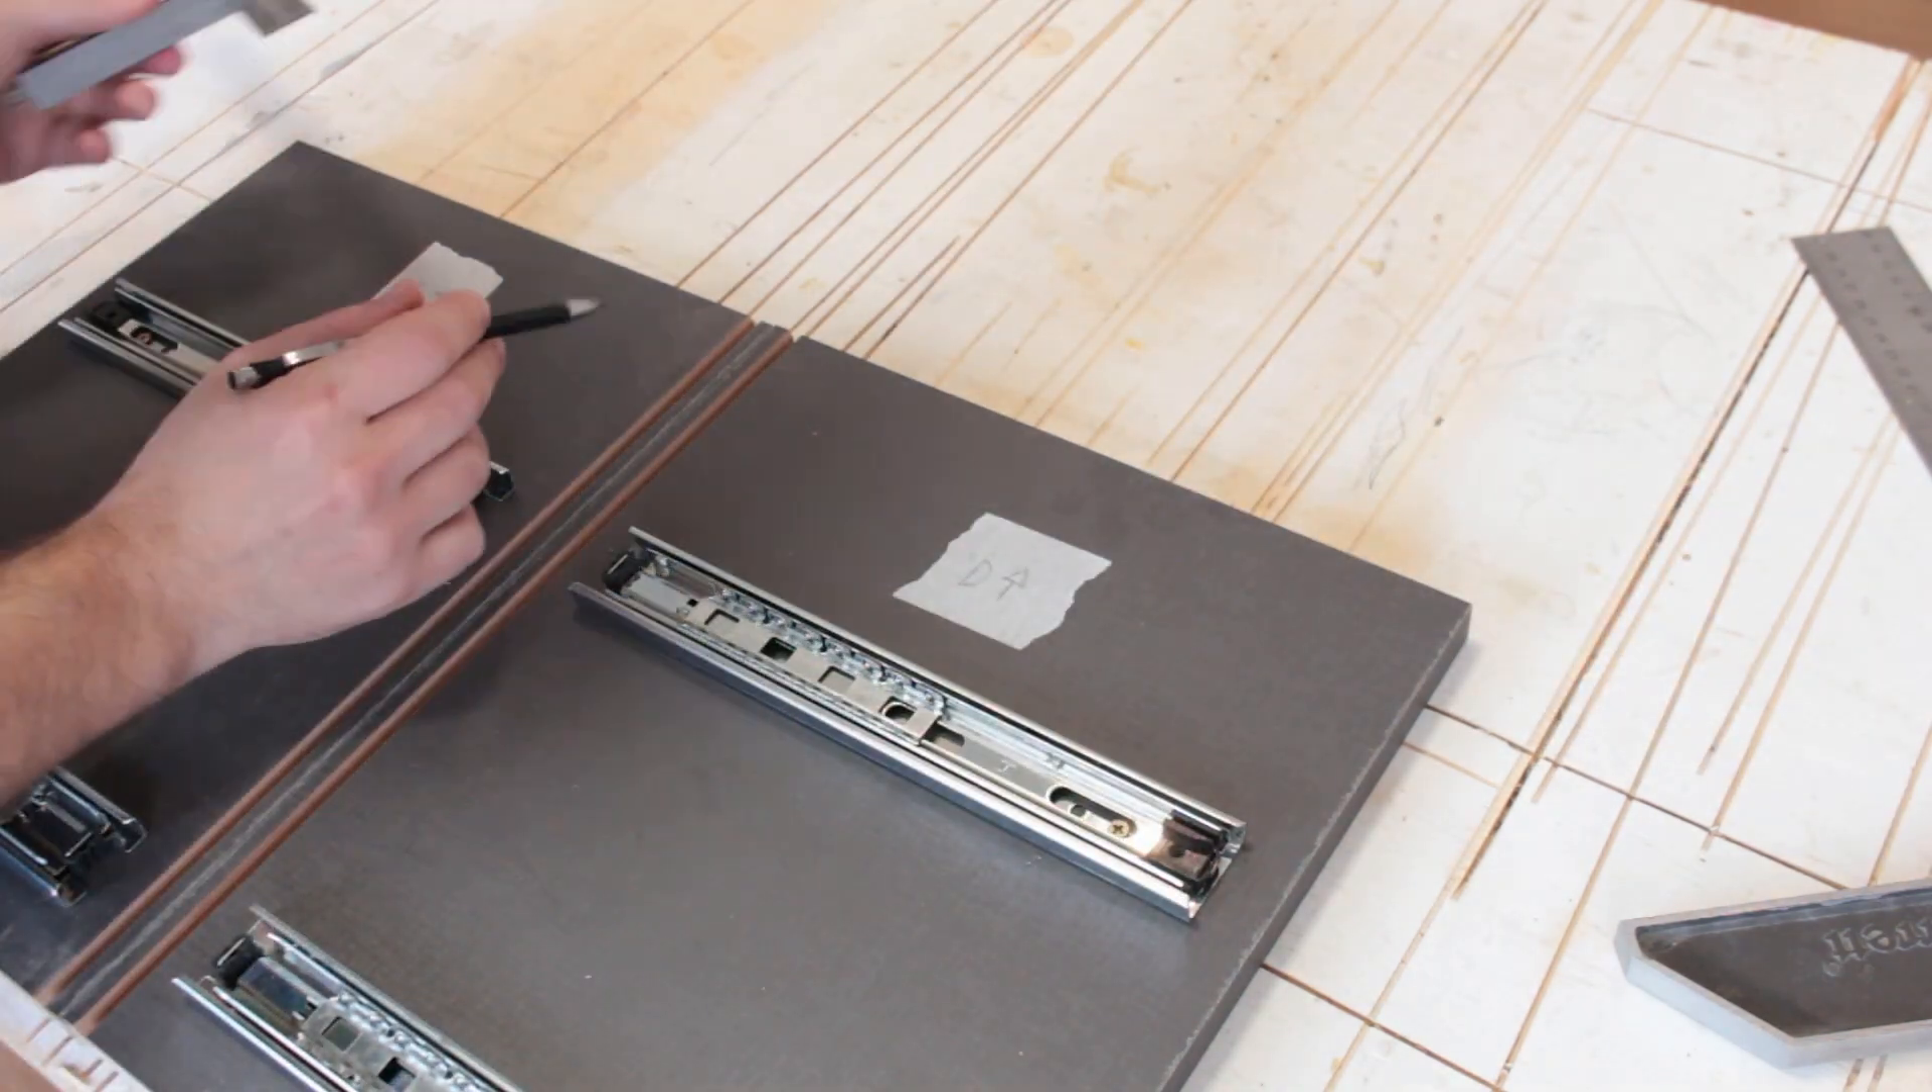Agora que as corrediças já estão instaladas, vamos começar a montagem do corpo do criado mudo.